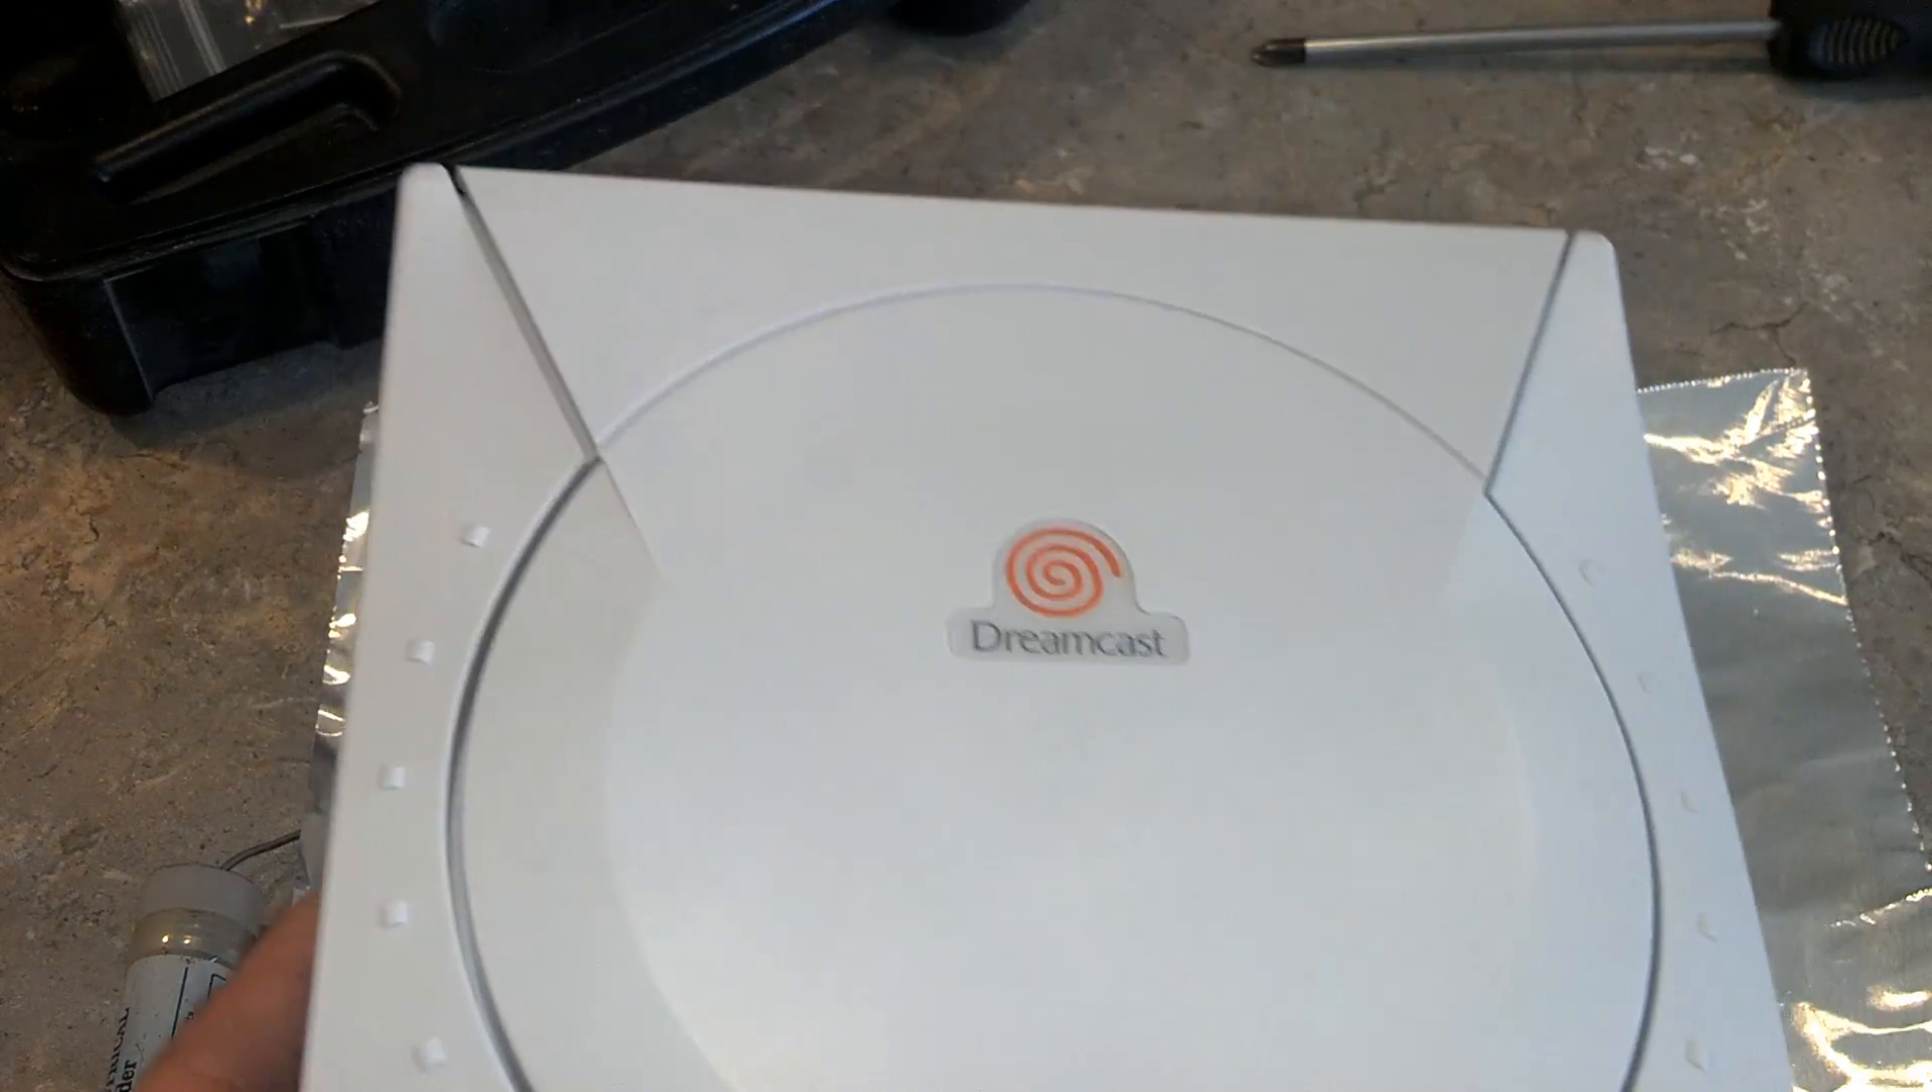Oh Dreamcast is back together.